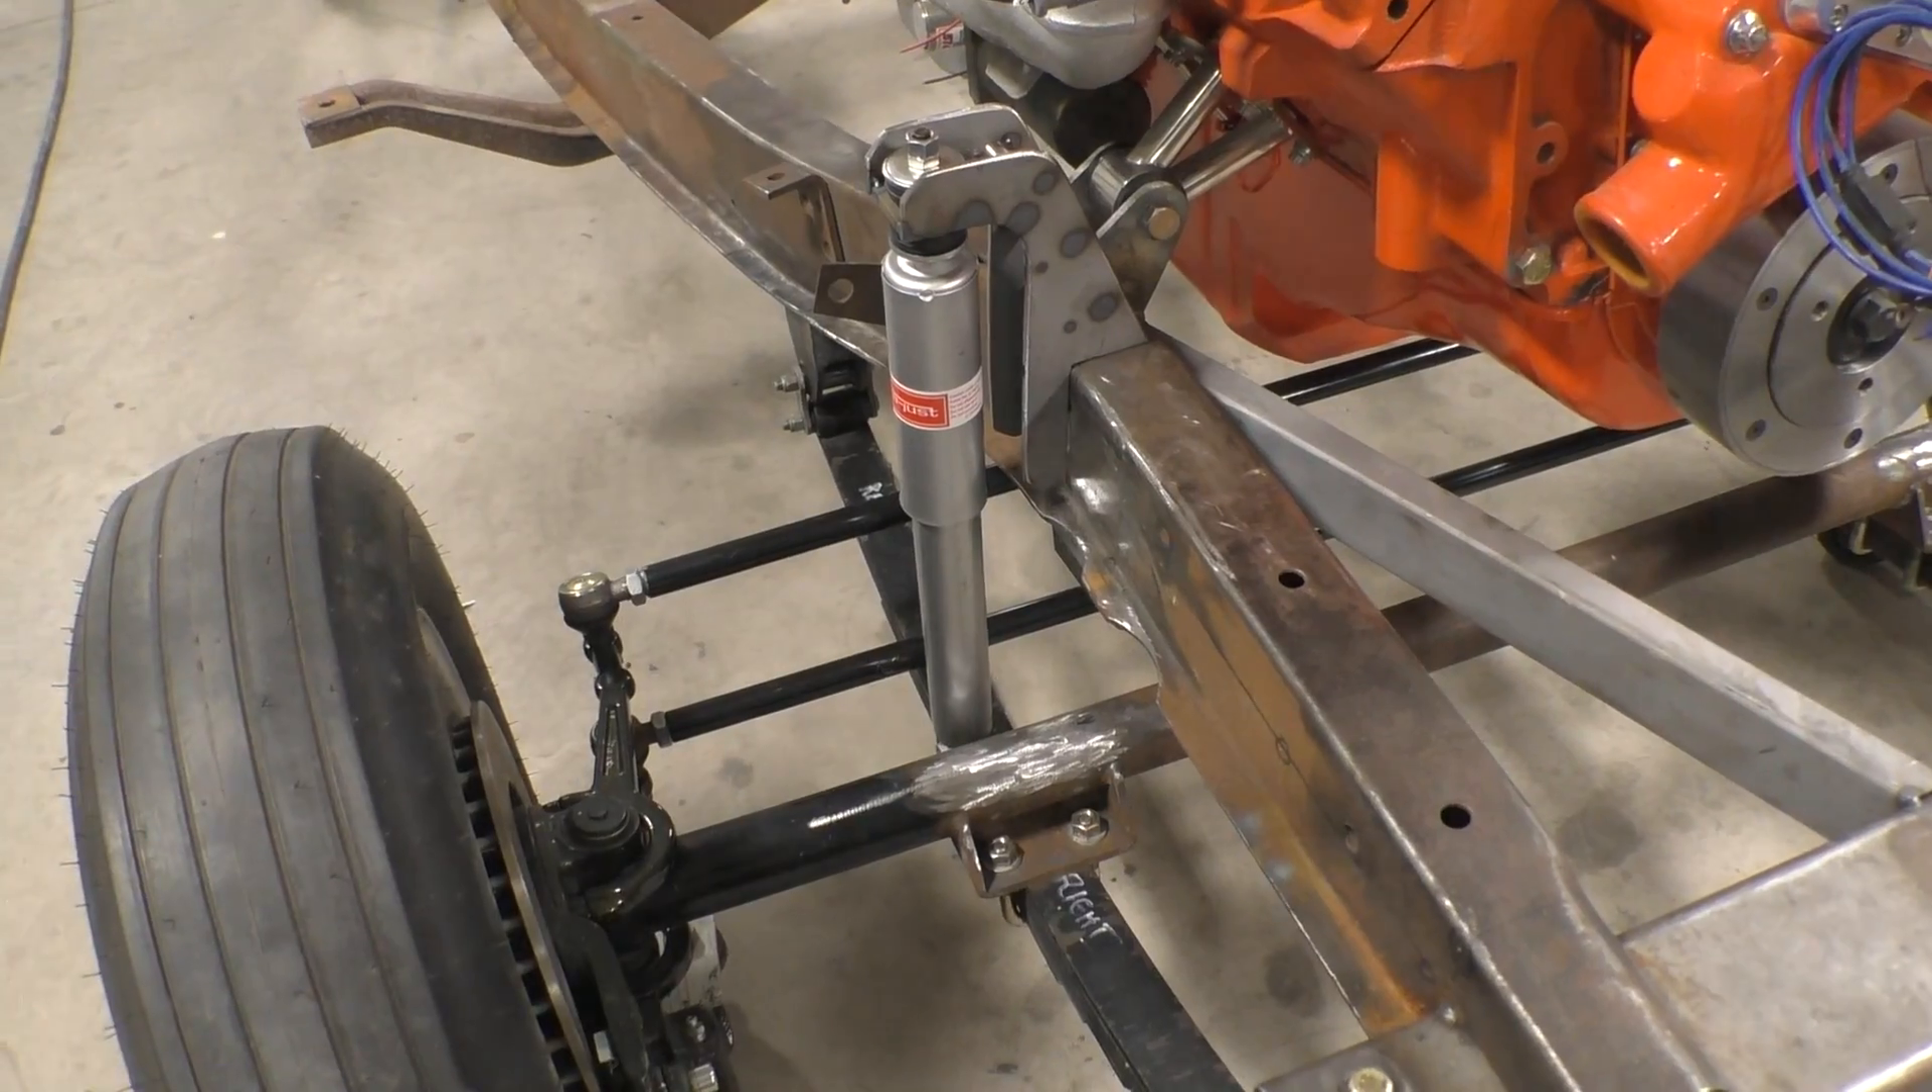And with the shock set in place this is what it looks like. So now we got to do the finished welding and we got to come up with a lower mount.